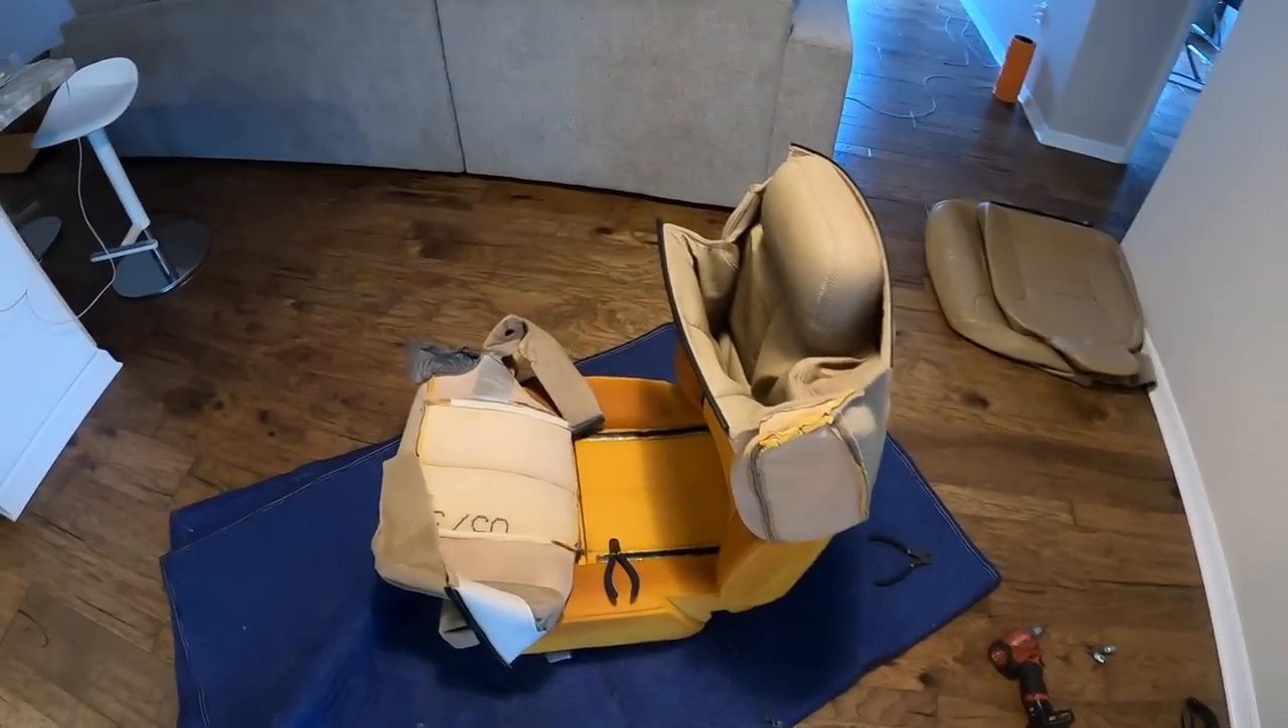So I started pulling off the old covers.